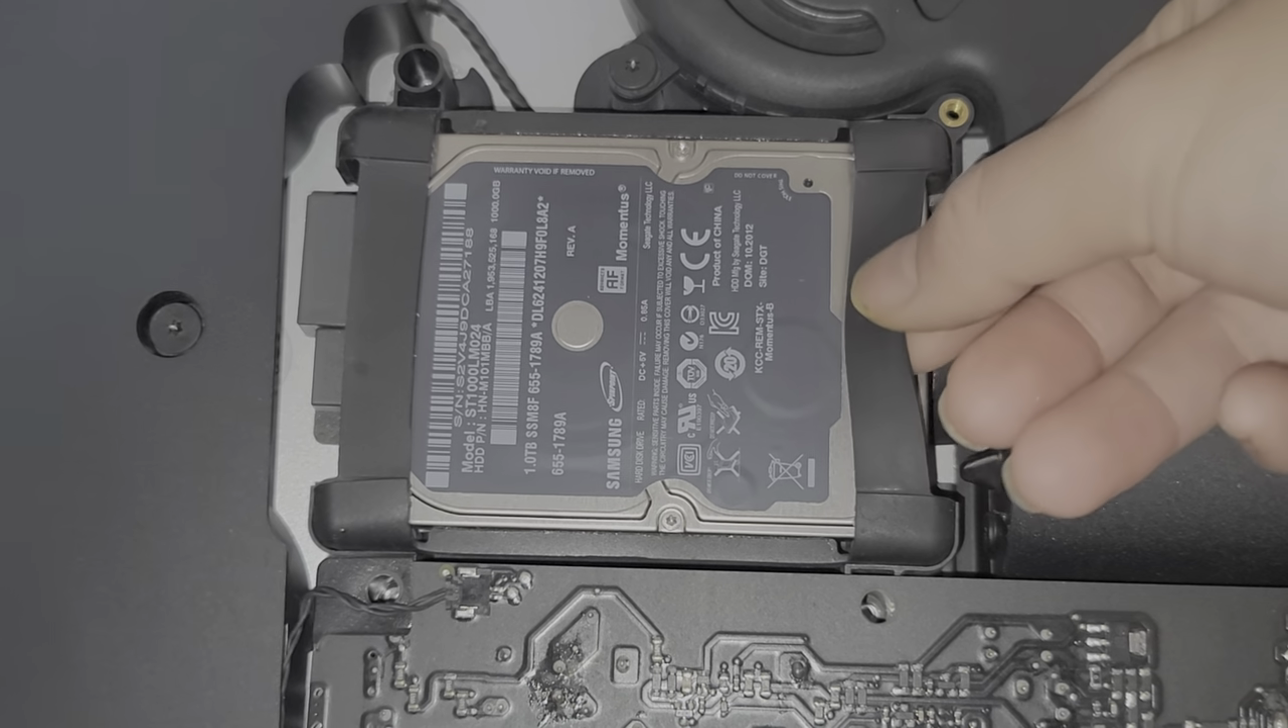And then you got these rubber brackets over the hard drive.